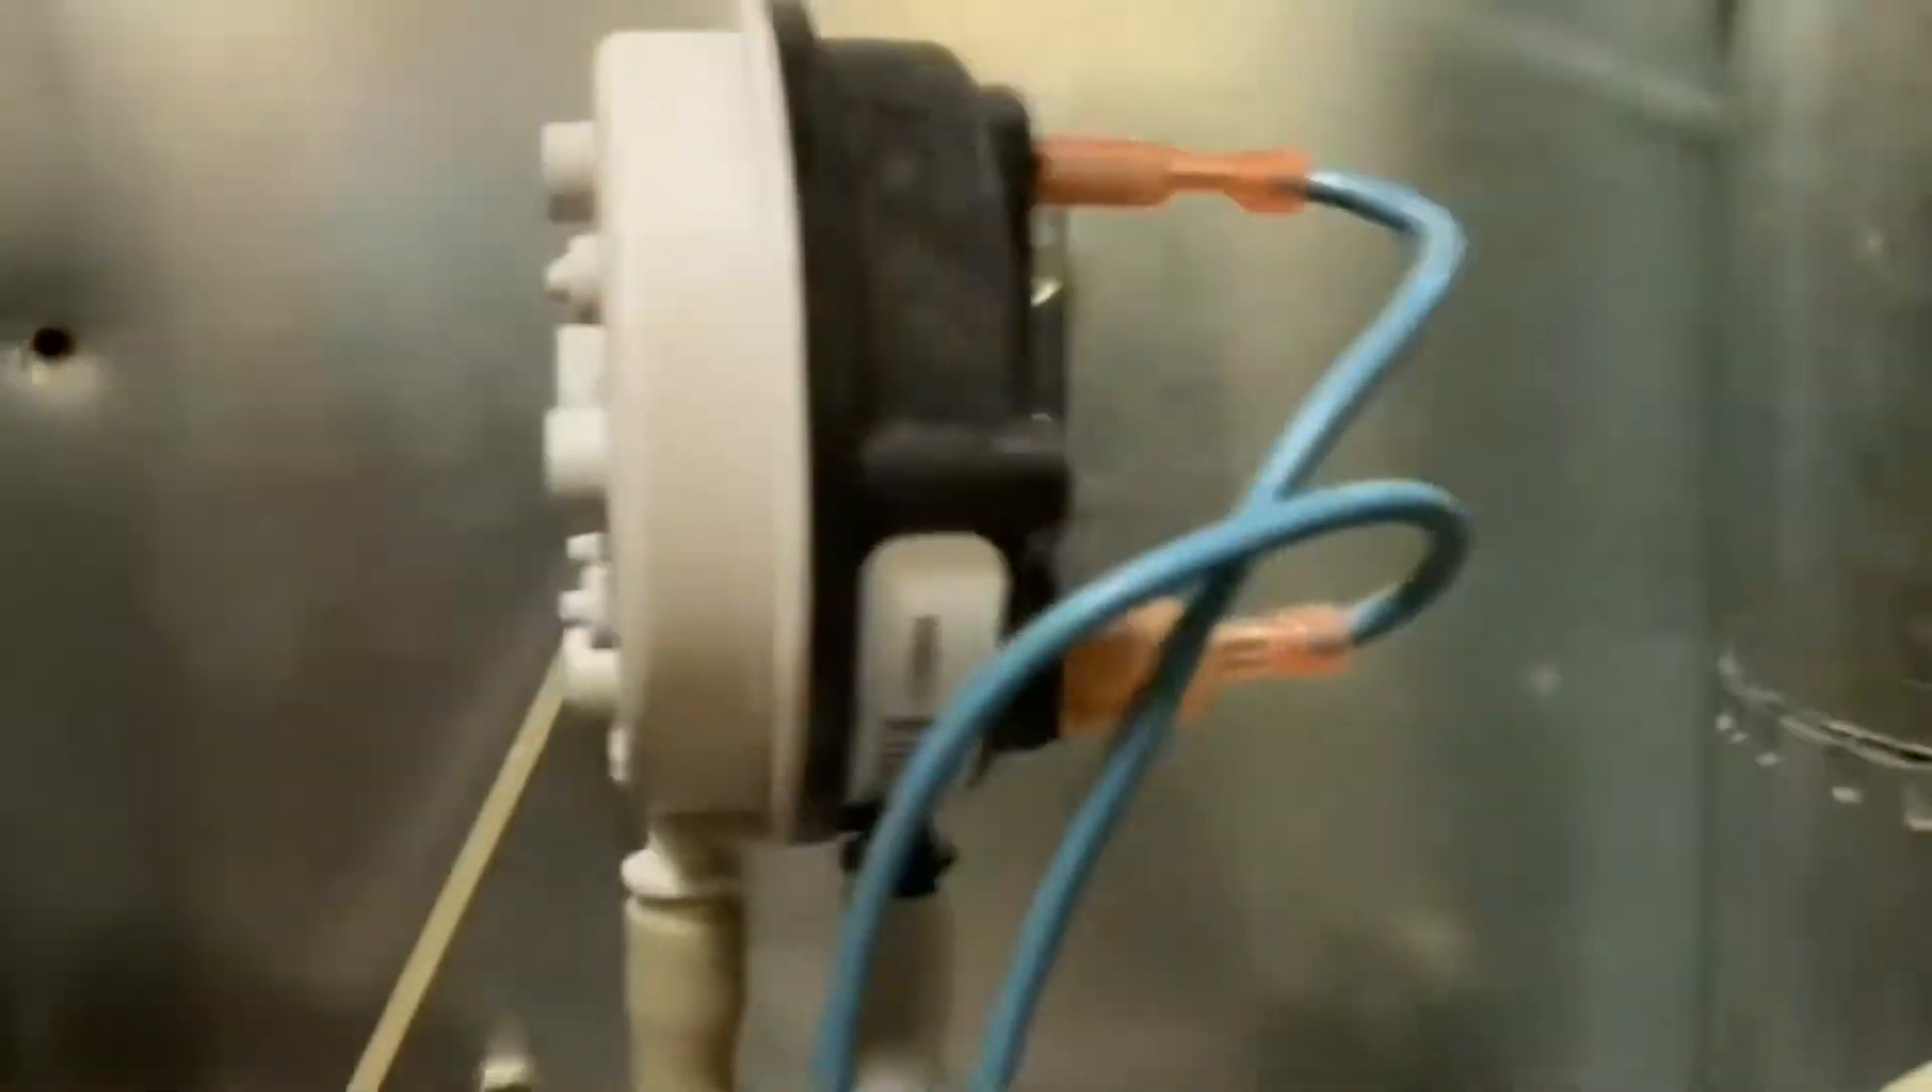Alright, got the new switch in.